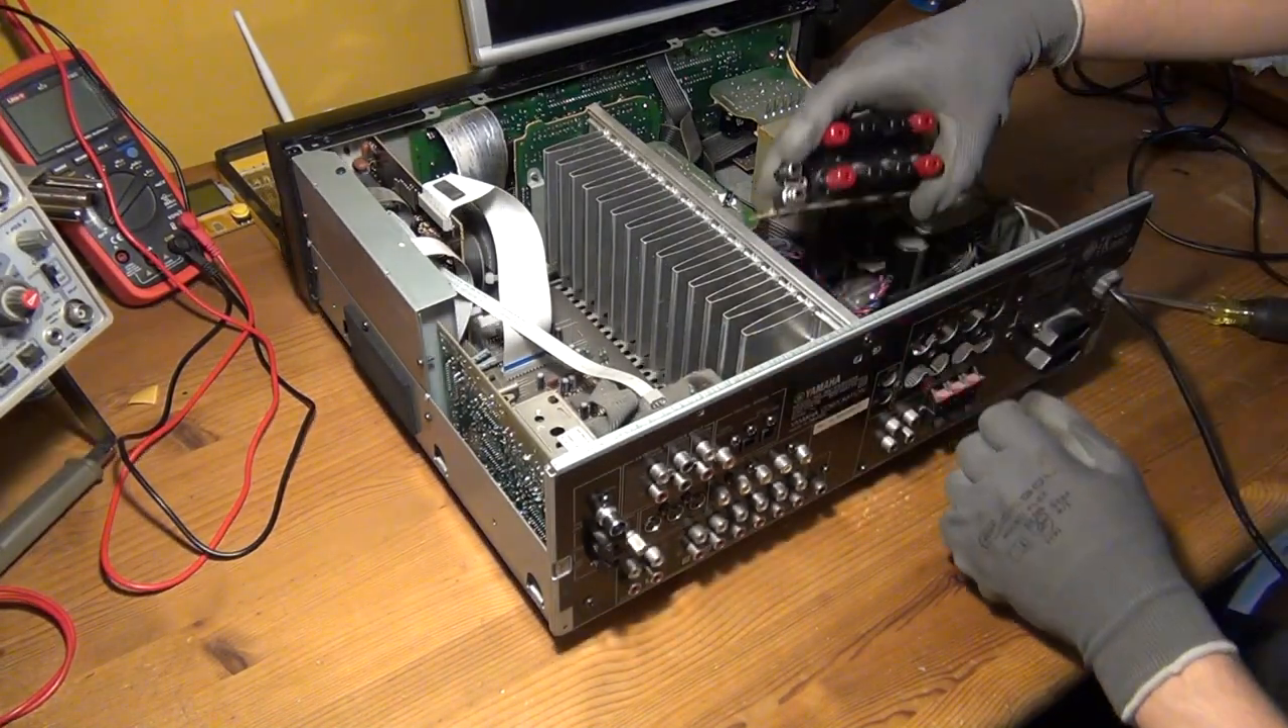So I first removed the main loudspeaker jacks from the back side of the device.